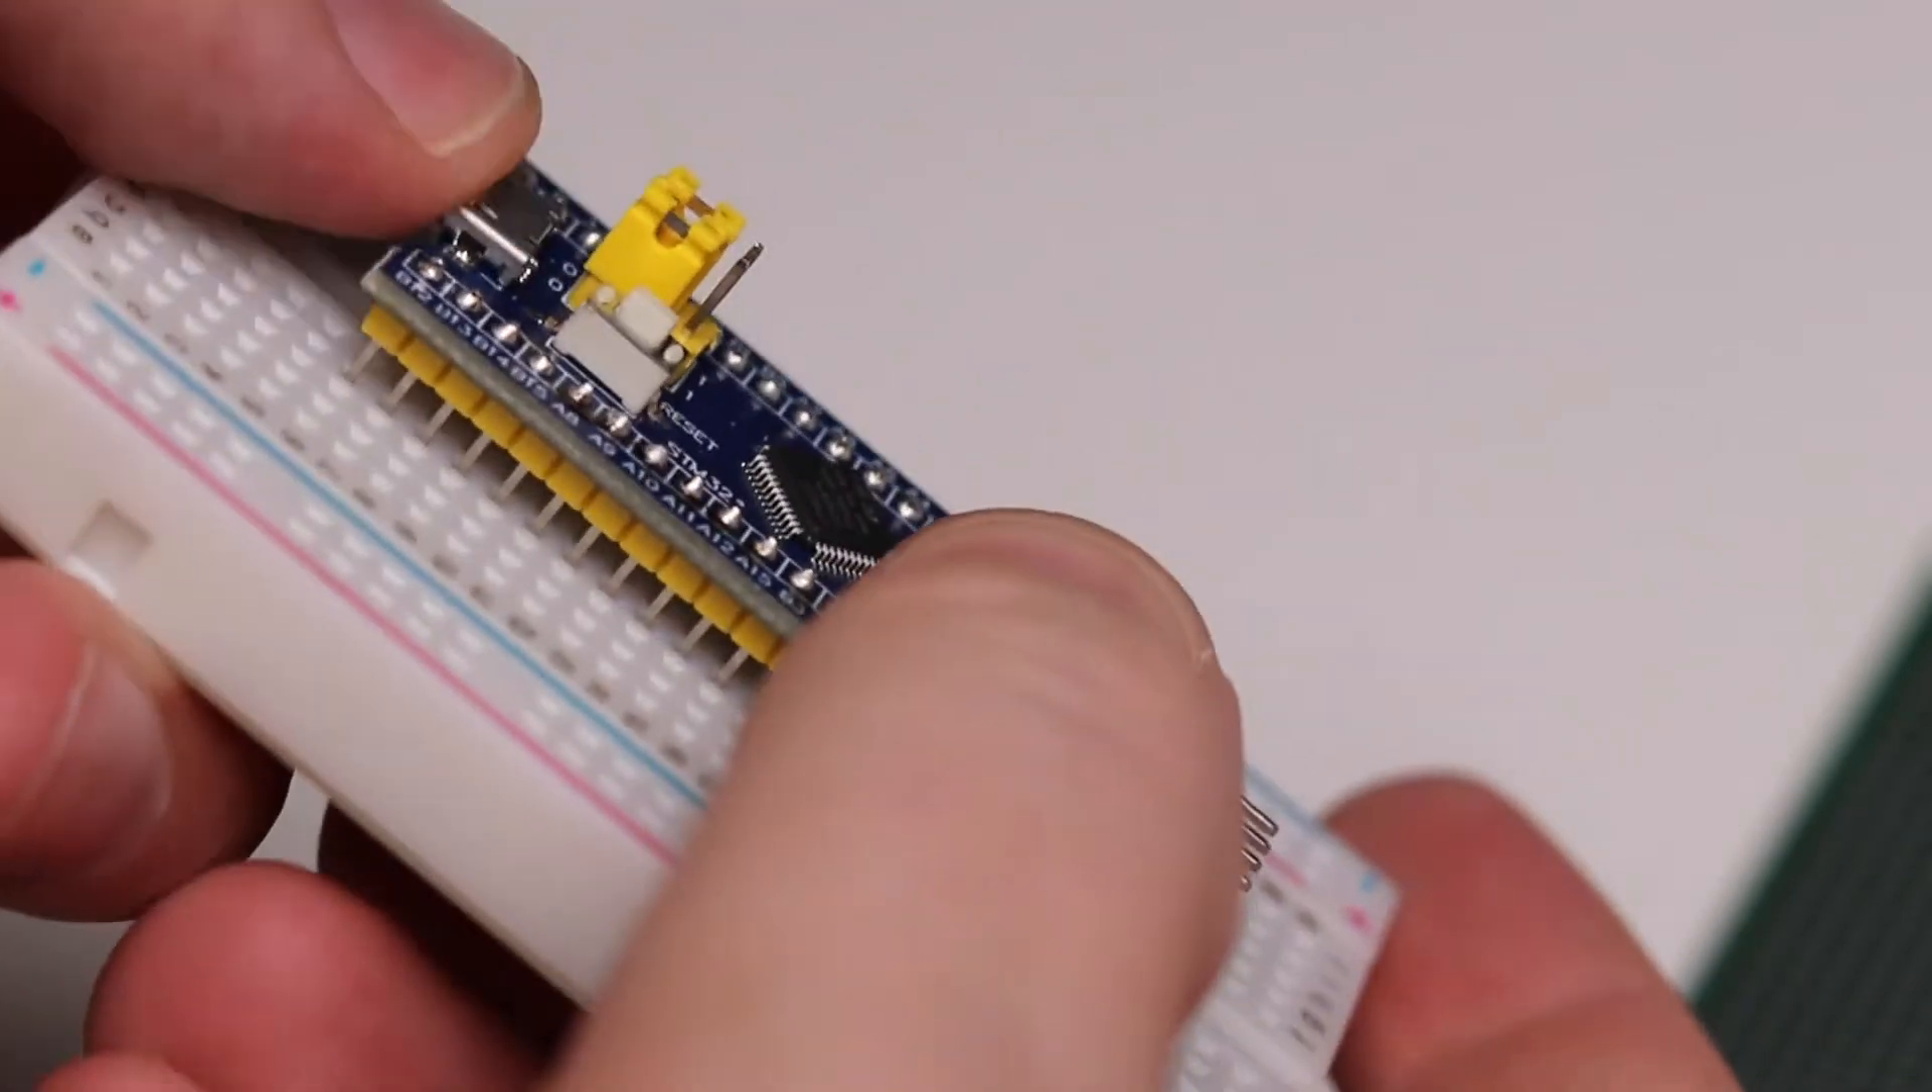So this one already has the pin rails on and it actually fits quite nicely just boop oh I gotta push a little bit to get it in.